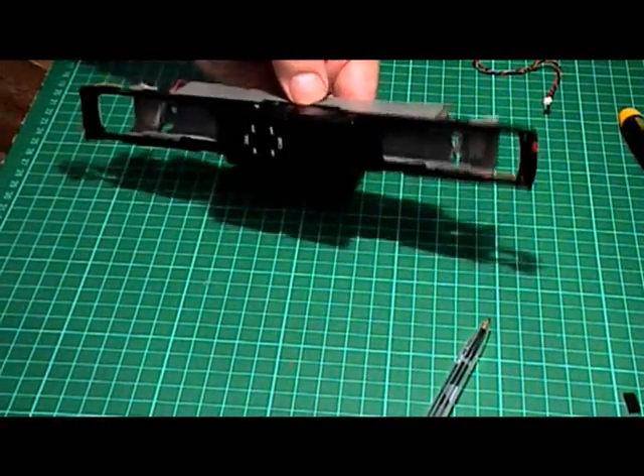We've unsoldered both bogeys from the printed circuit board and took the bogeys off so that's what we're left with now.